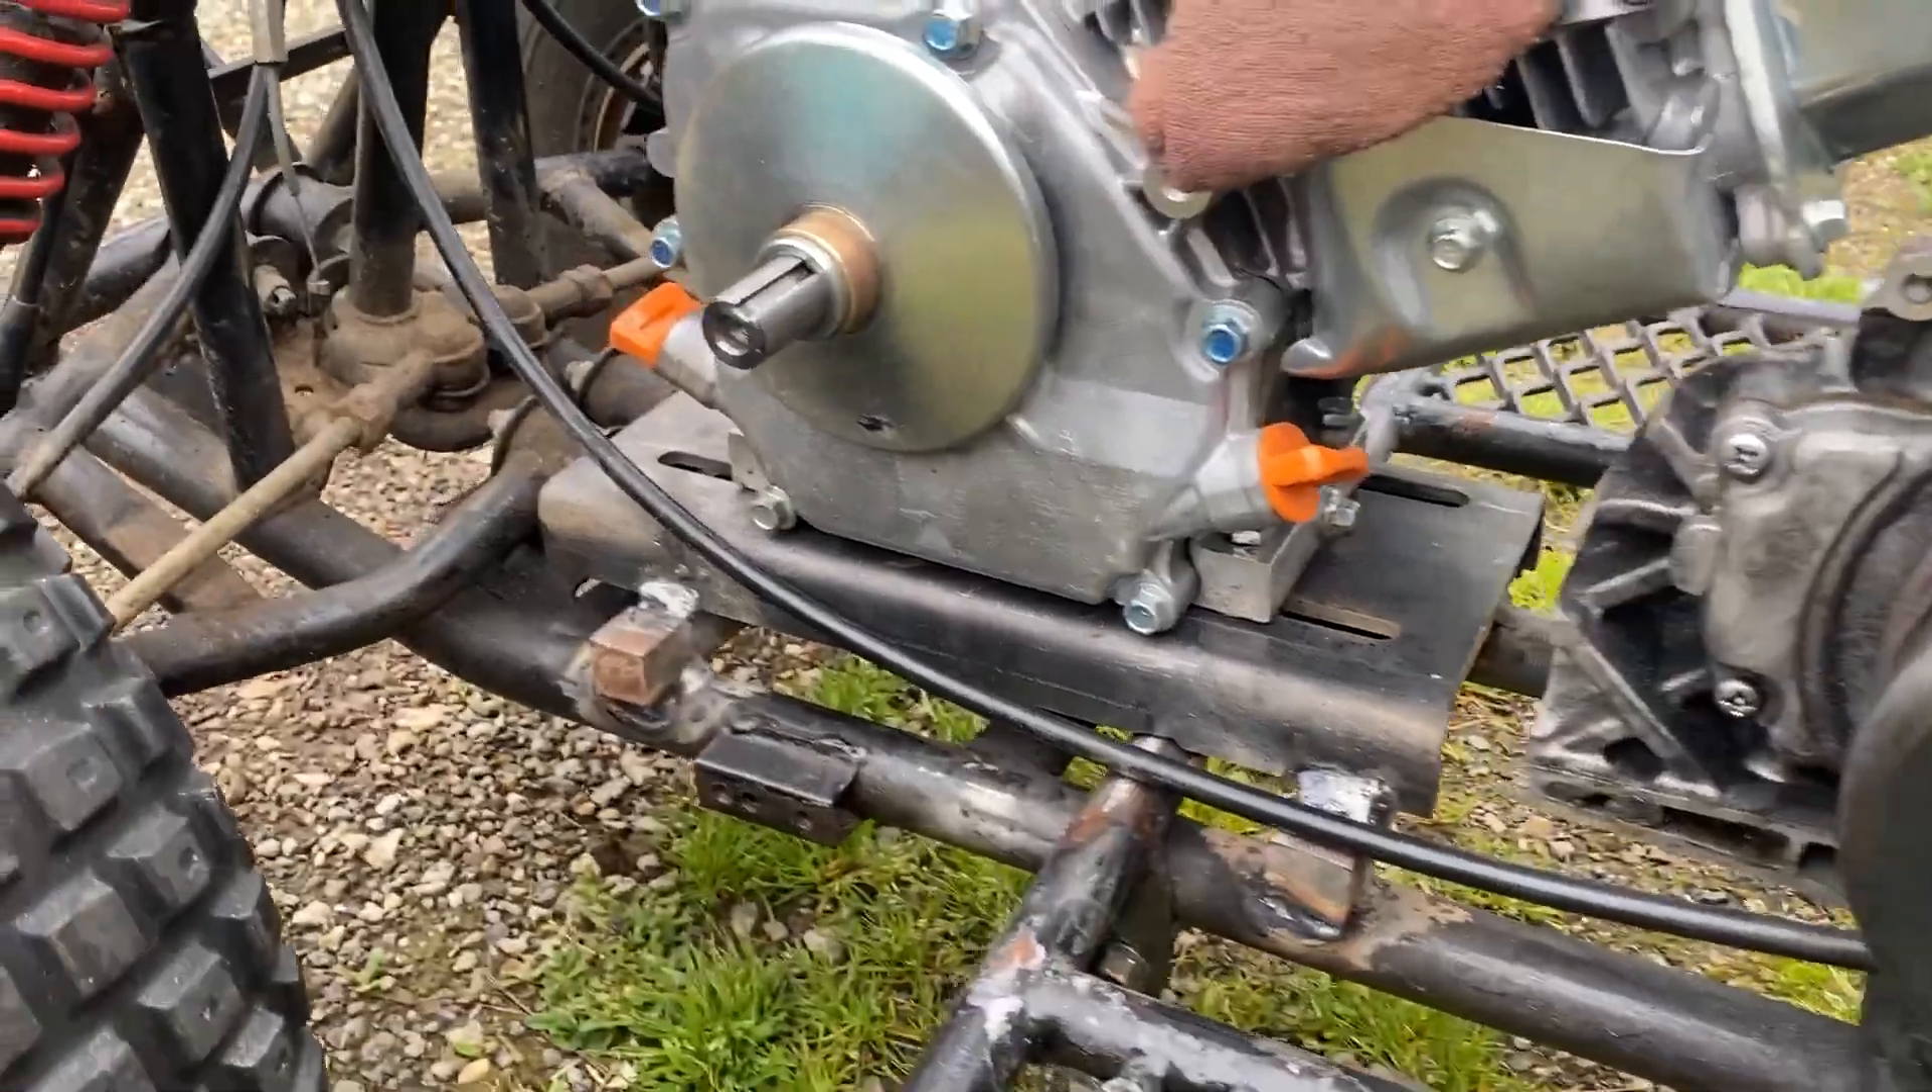Here's a huge time jump because I lost a lot of footage, but the motor is now inside of the four-wheeler.